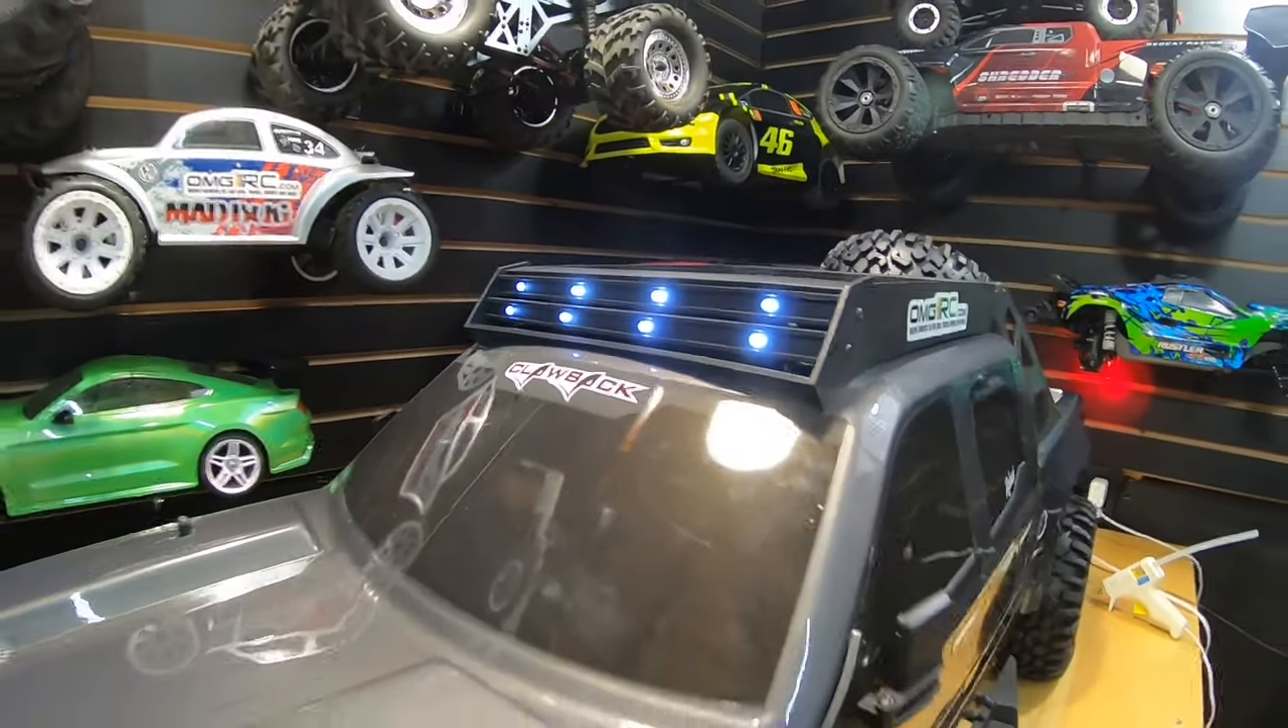So I got the LEDs on the top there done.